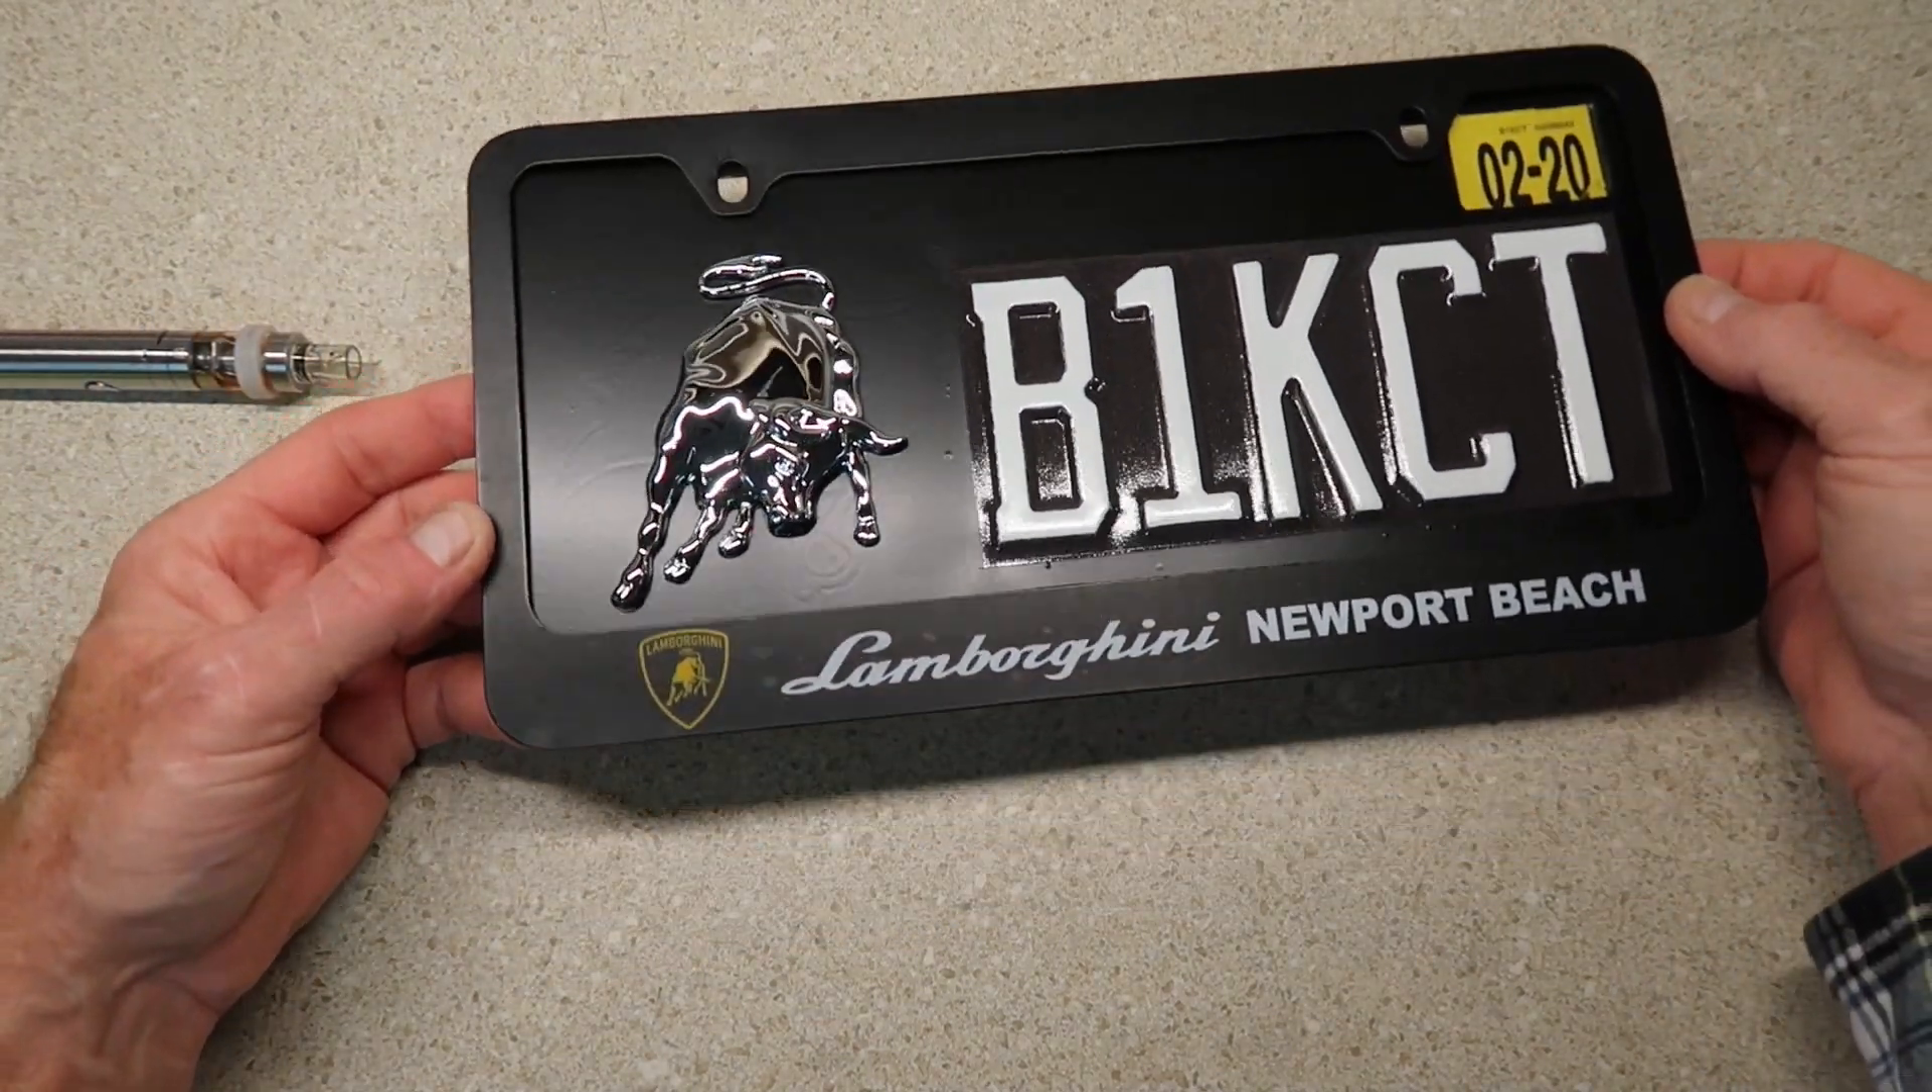That's the Florida tag, and we've got that Lambo on there, and looking good.